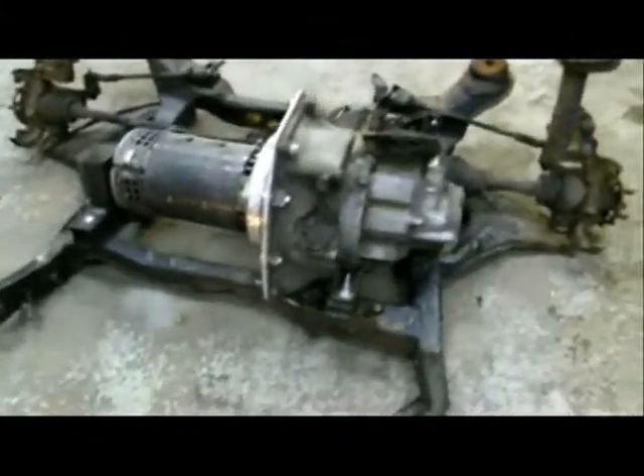So, right now, I'm just pulled the cradle out of the electric car.